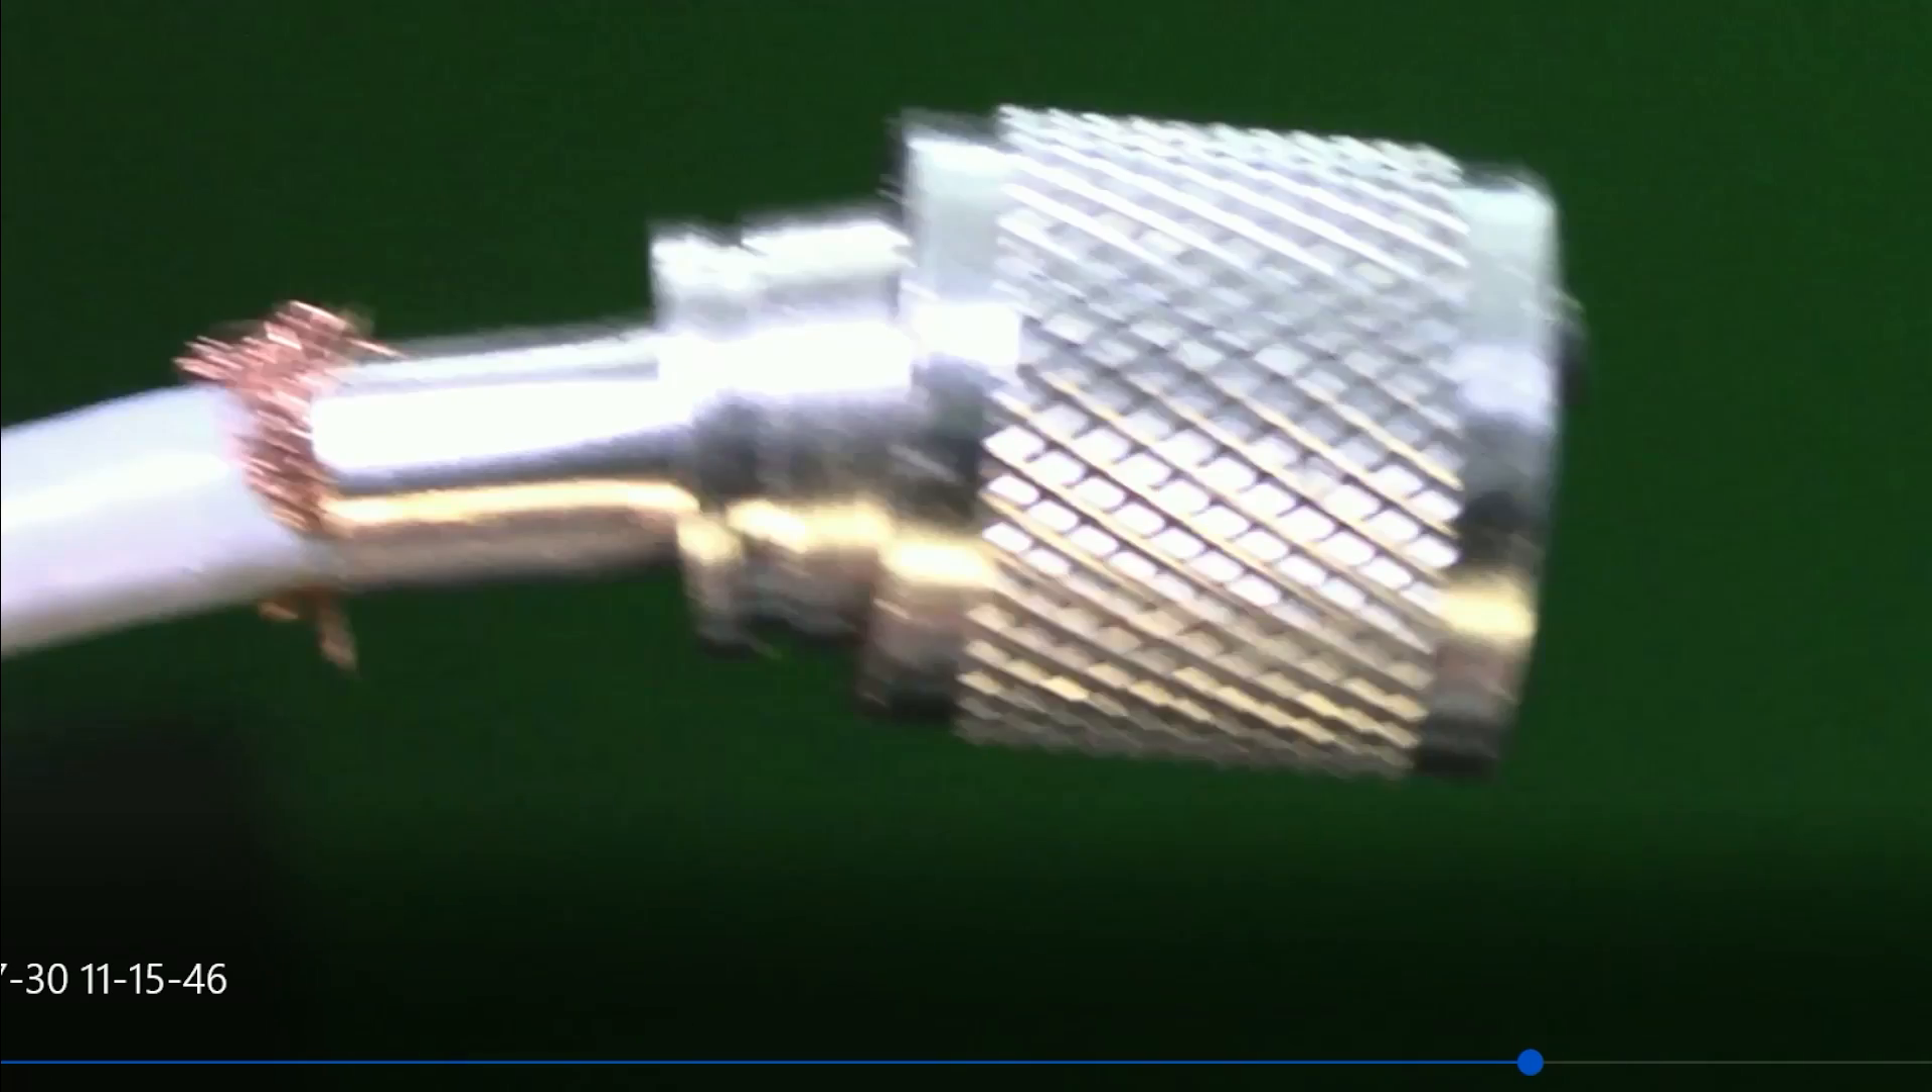You can see pretty clearly, despite my bad photography, that the shield is just sticking out.